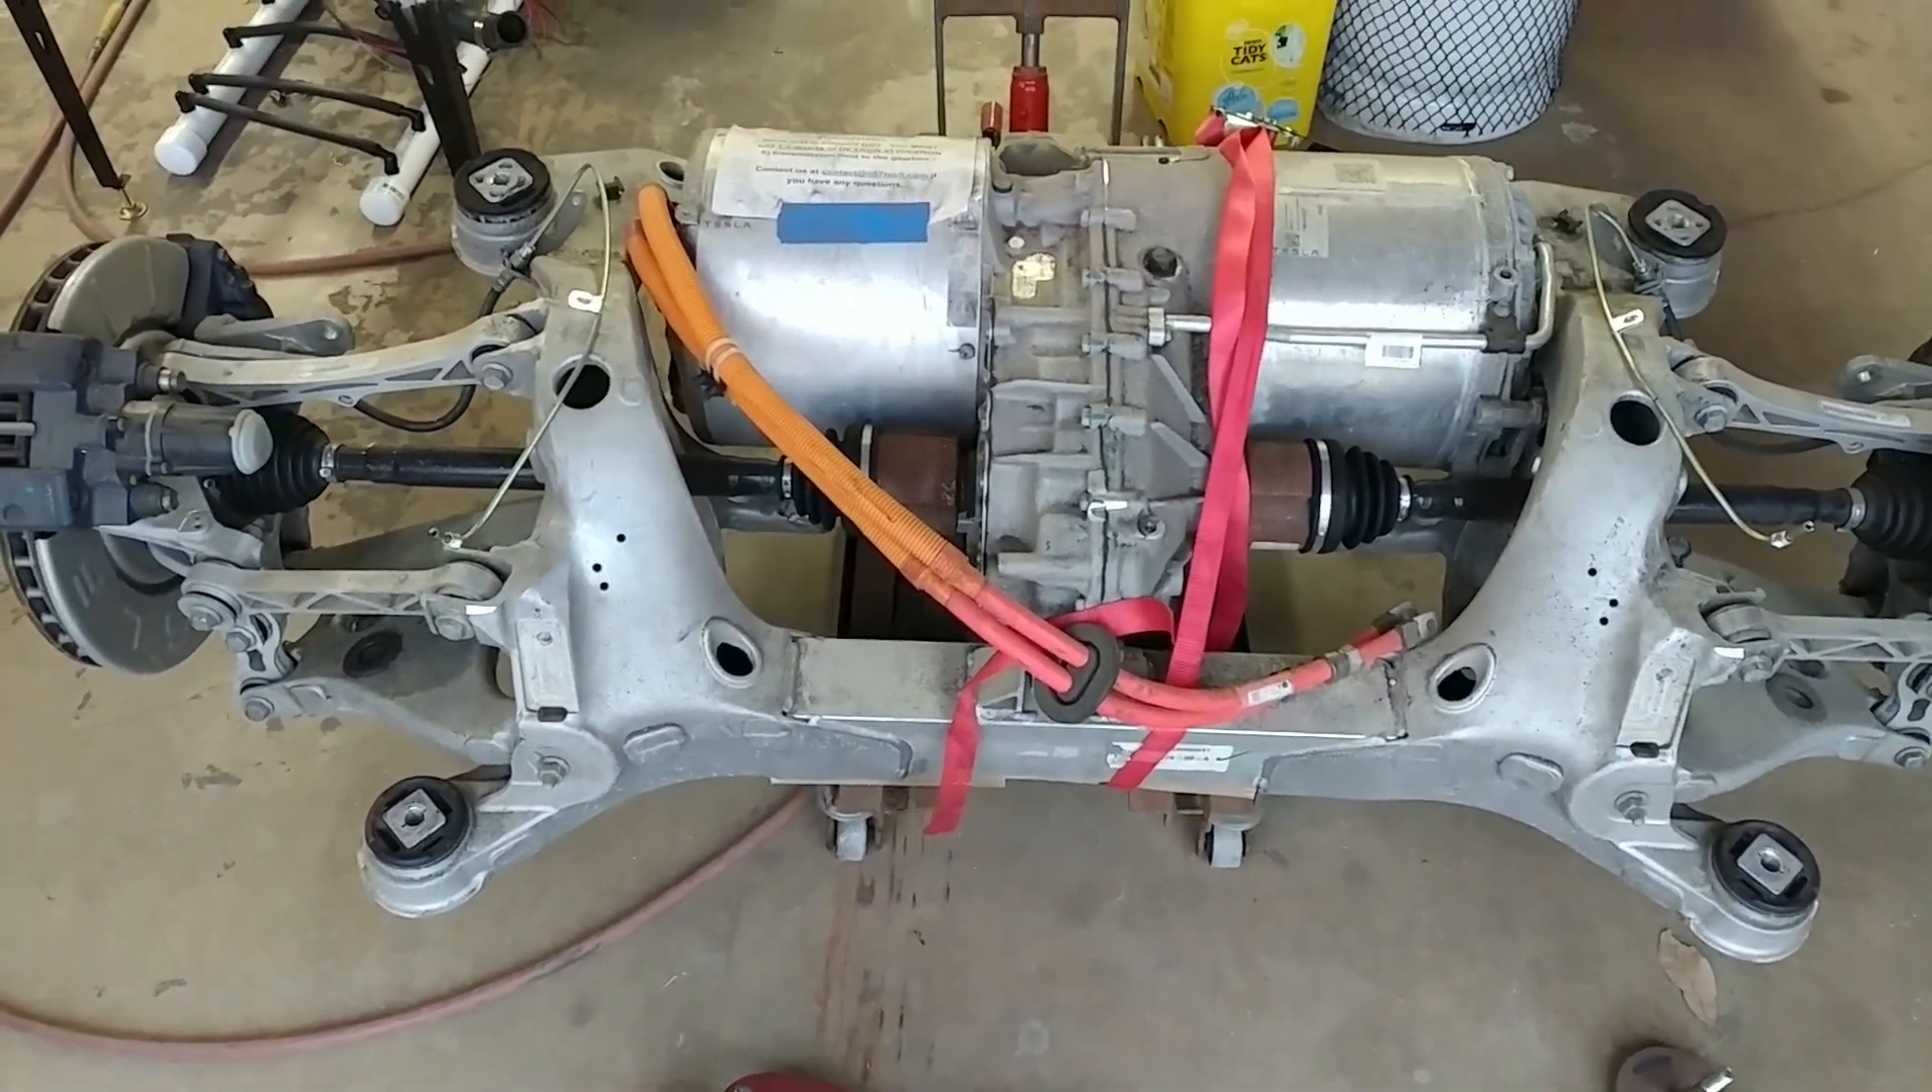So in the meantime, I've pulled out the motor, just undid the four corner bolts, suspension stuff, brake stuff.